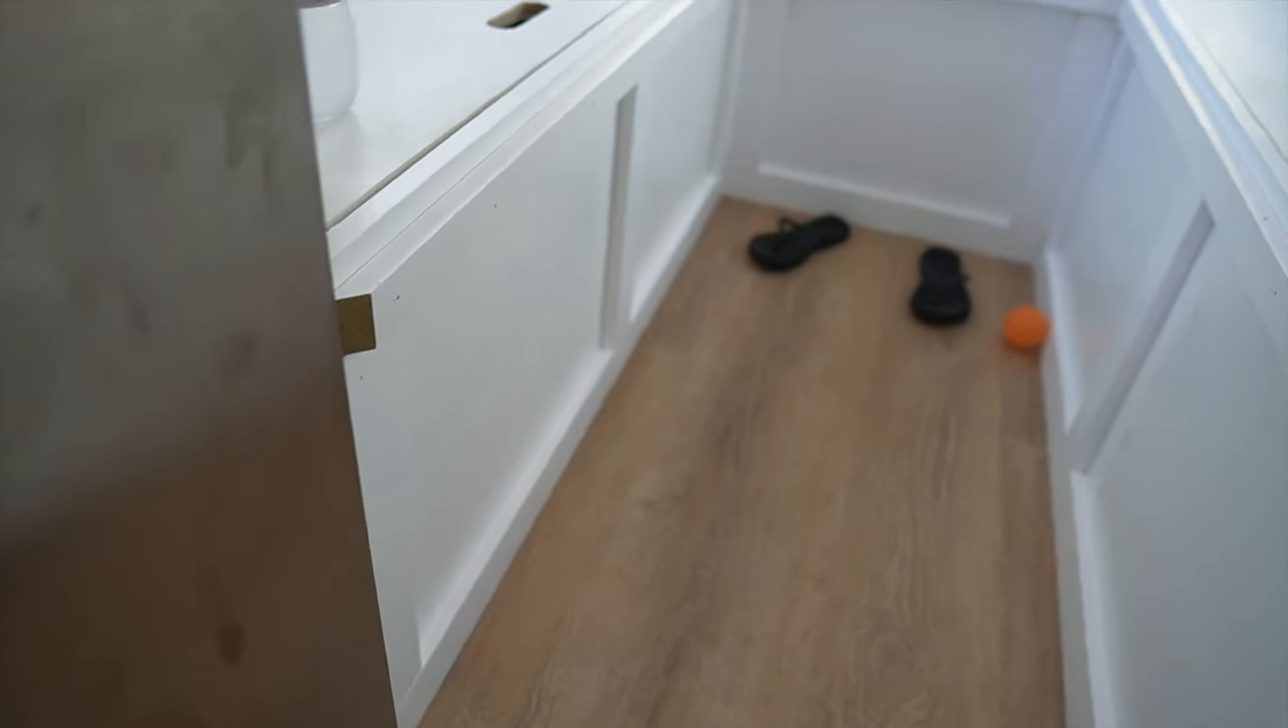And we got the trim around the bench done.